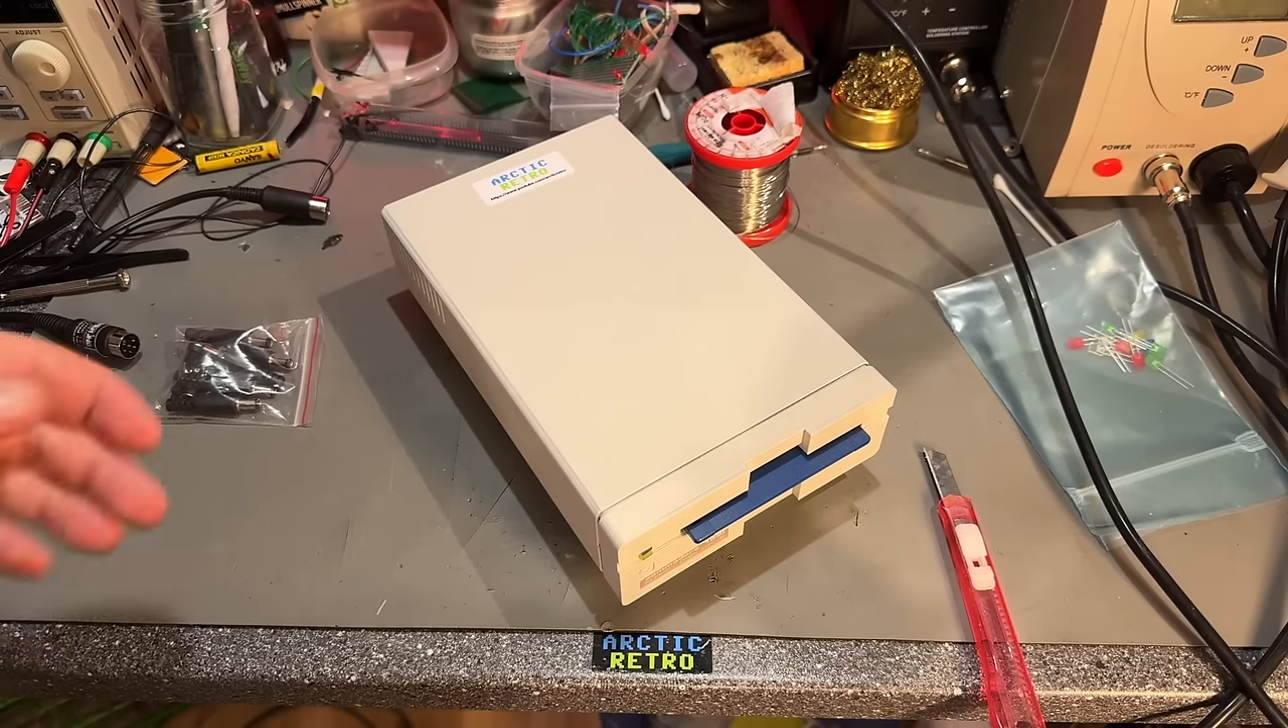I have now assembled the drive again and yeah i think that's going to be it.